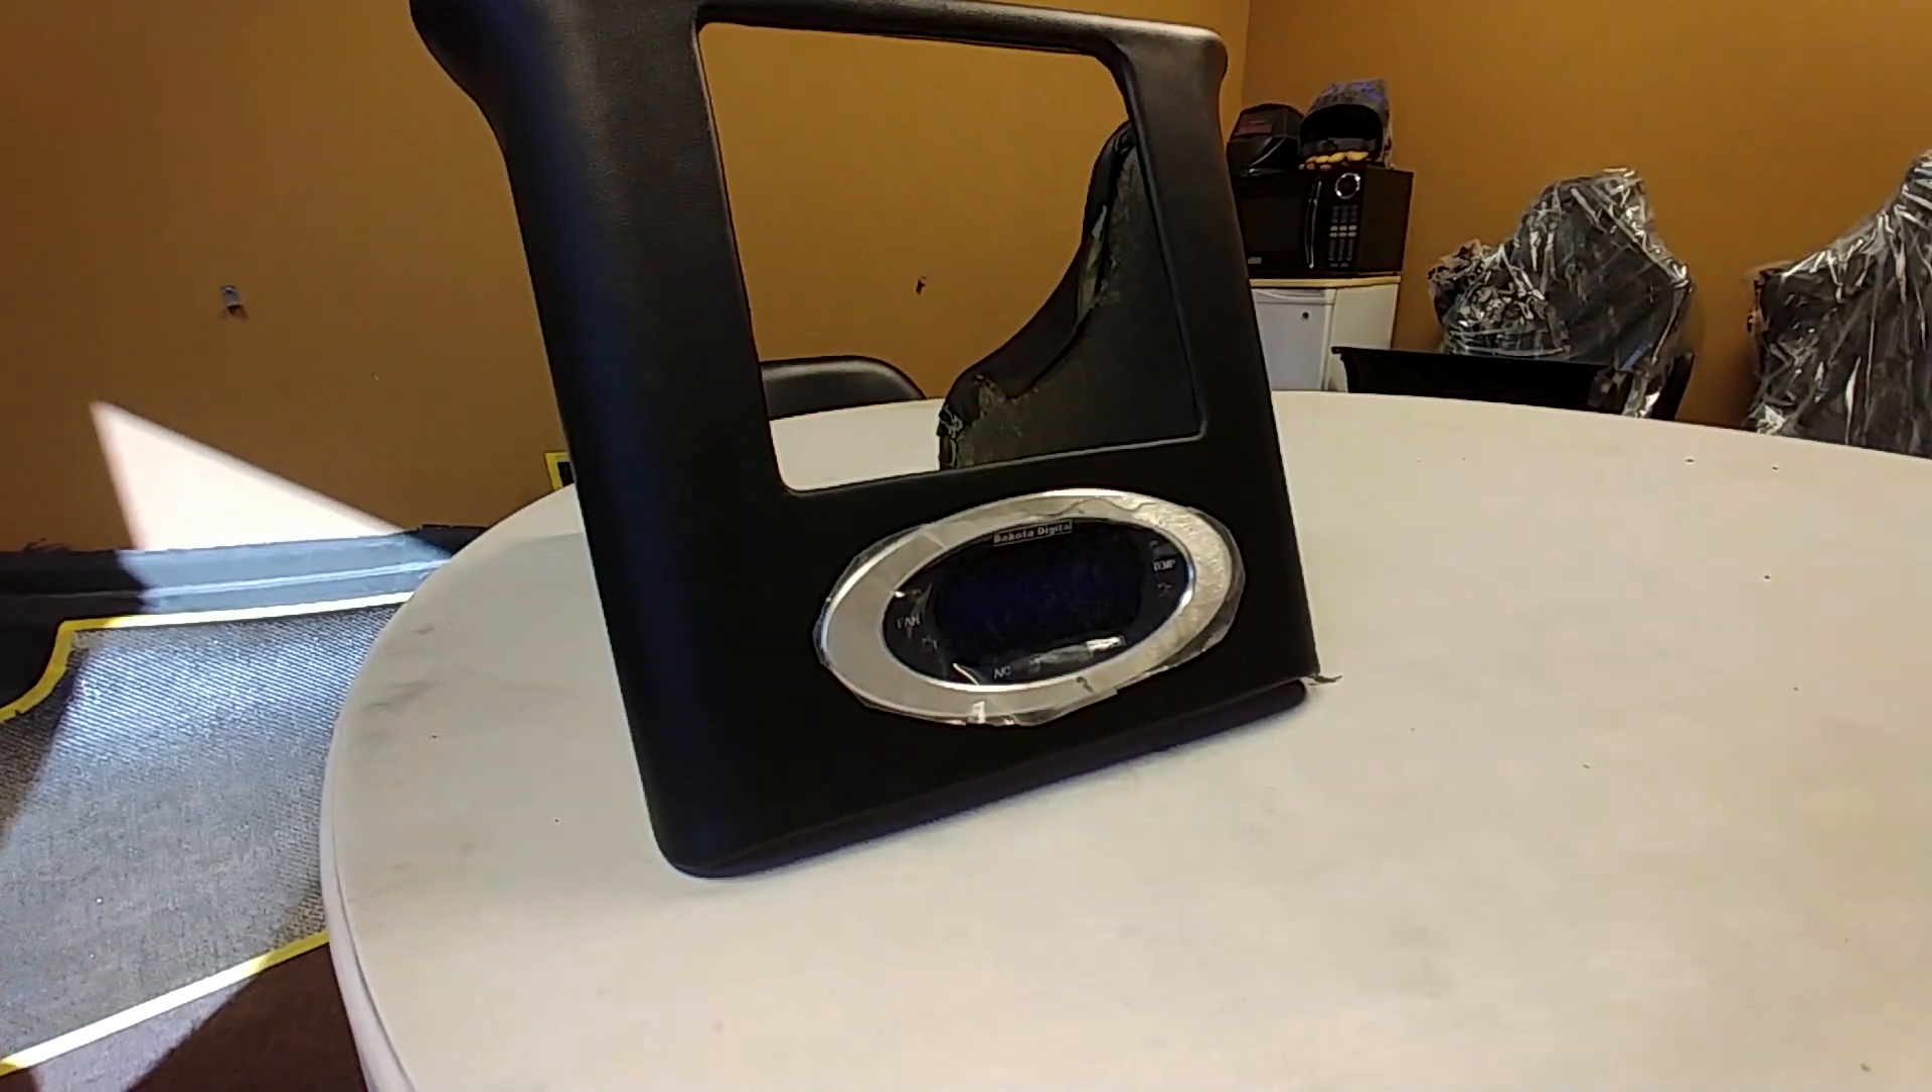And there's the control unit for that a little Dakota digital one that's now installed in that center stack and looks good there with the vinyl there.